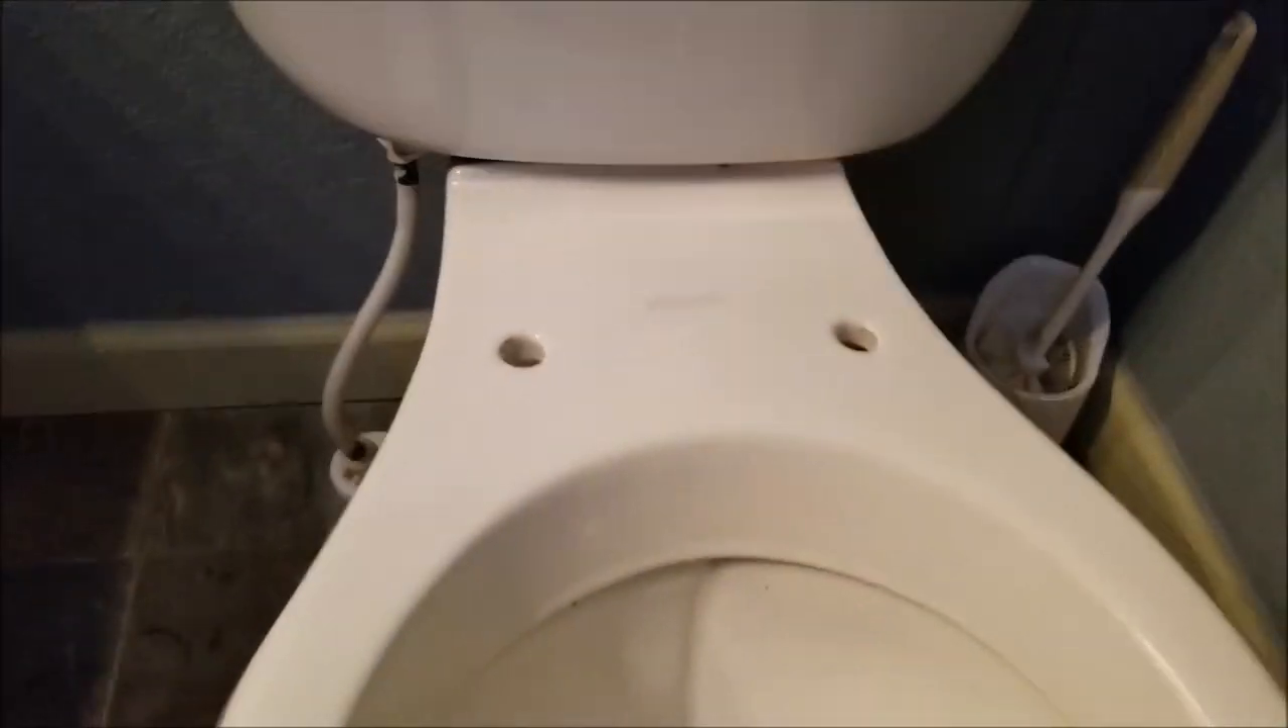So my toilet seats removed and it's time to install the bidet.